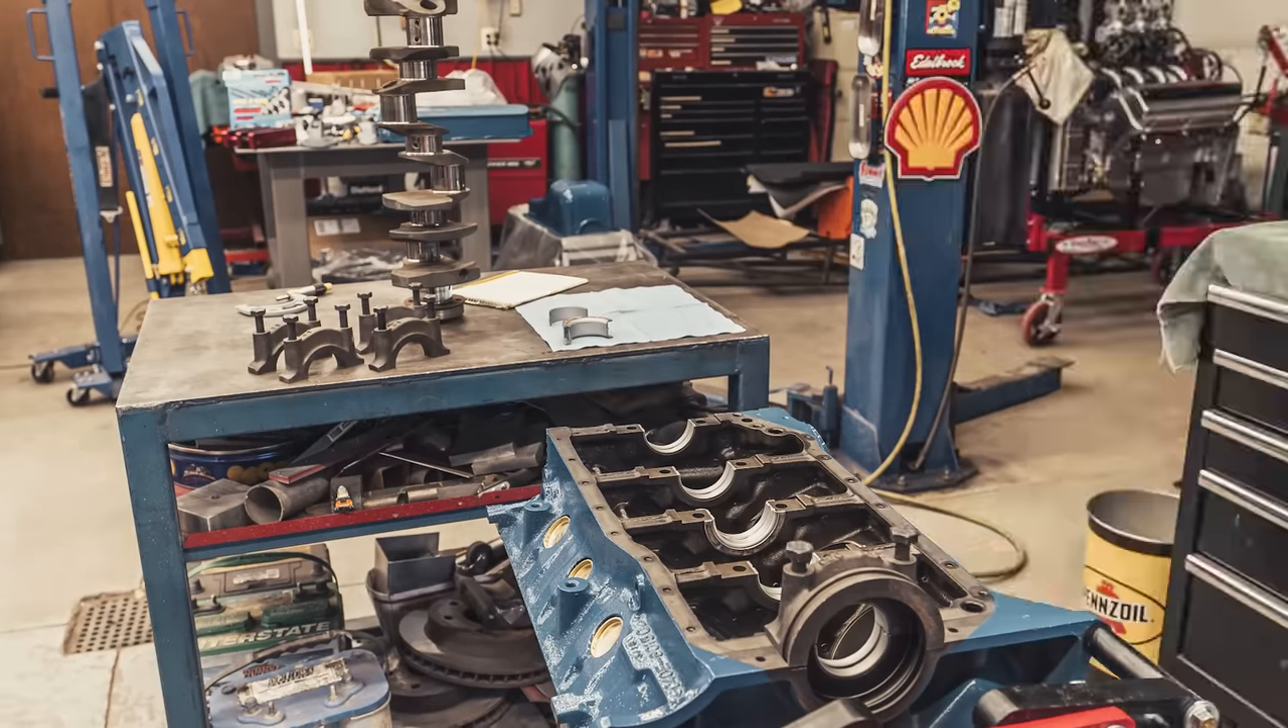You haven't put the crankshaft in yet.